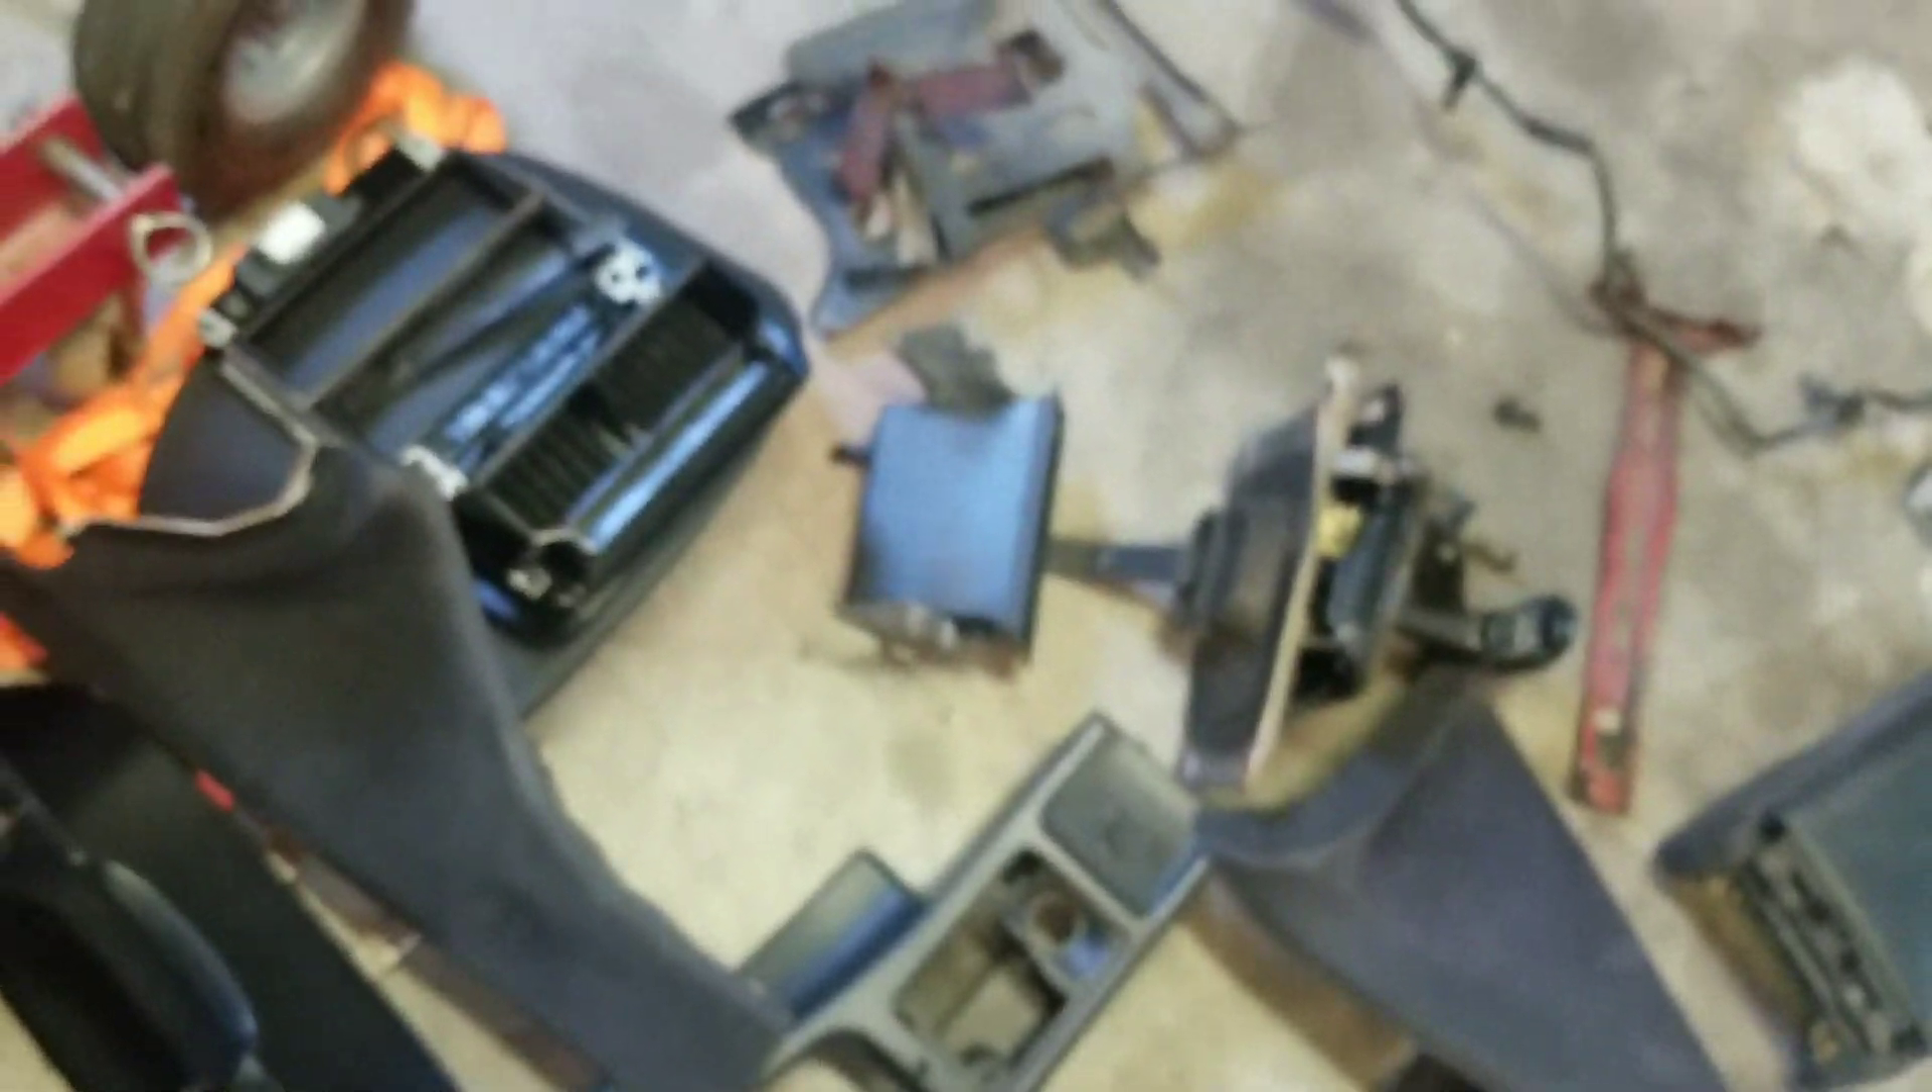There's some of the parts that we've taken off so far guys.